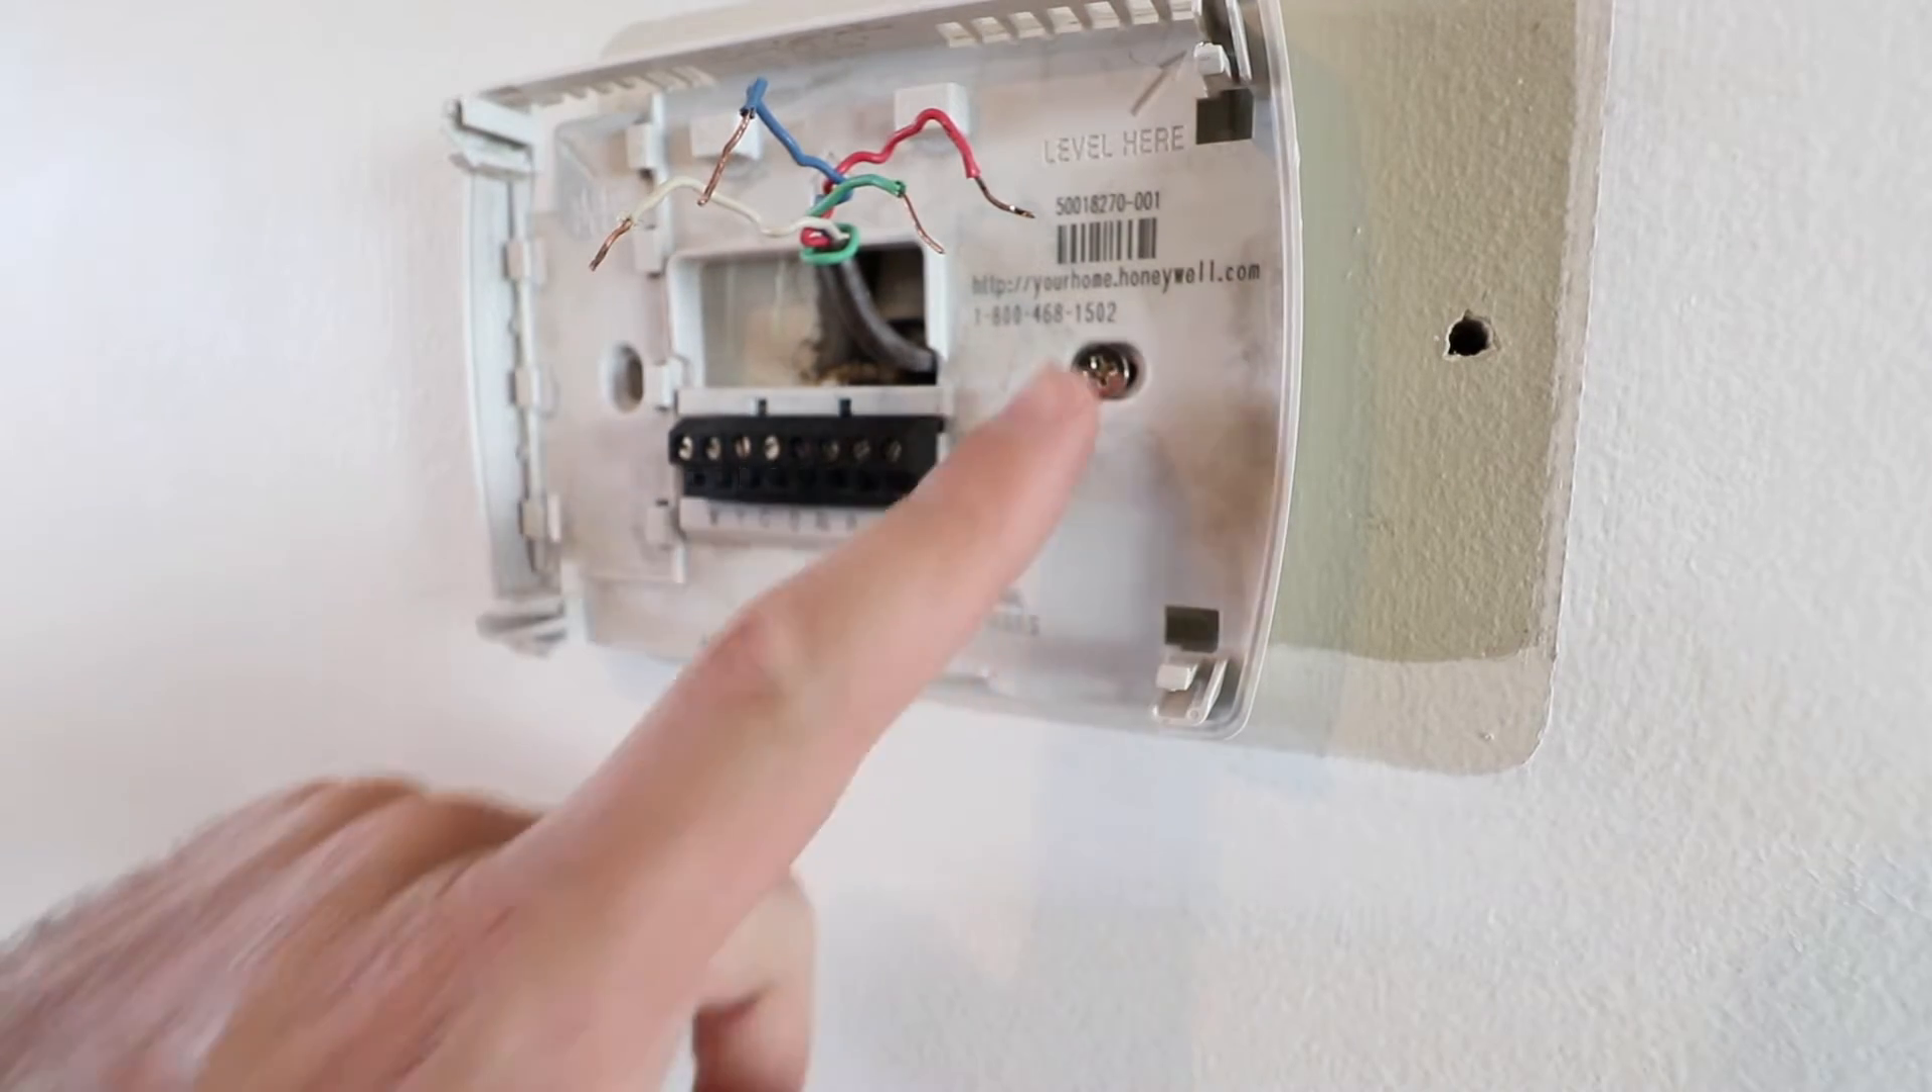All right we have all the wires removed from the existing thermostat now we just need to remove it from the wall with these screws that hold it onto the wall.